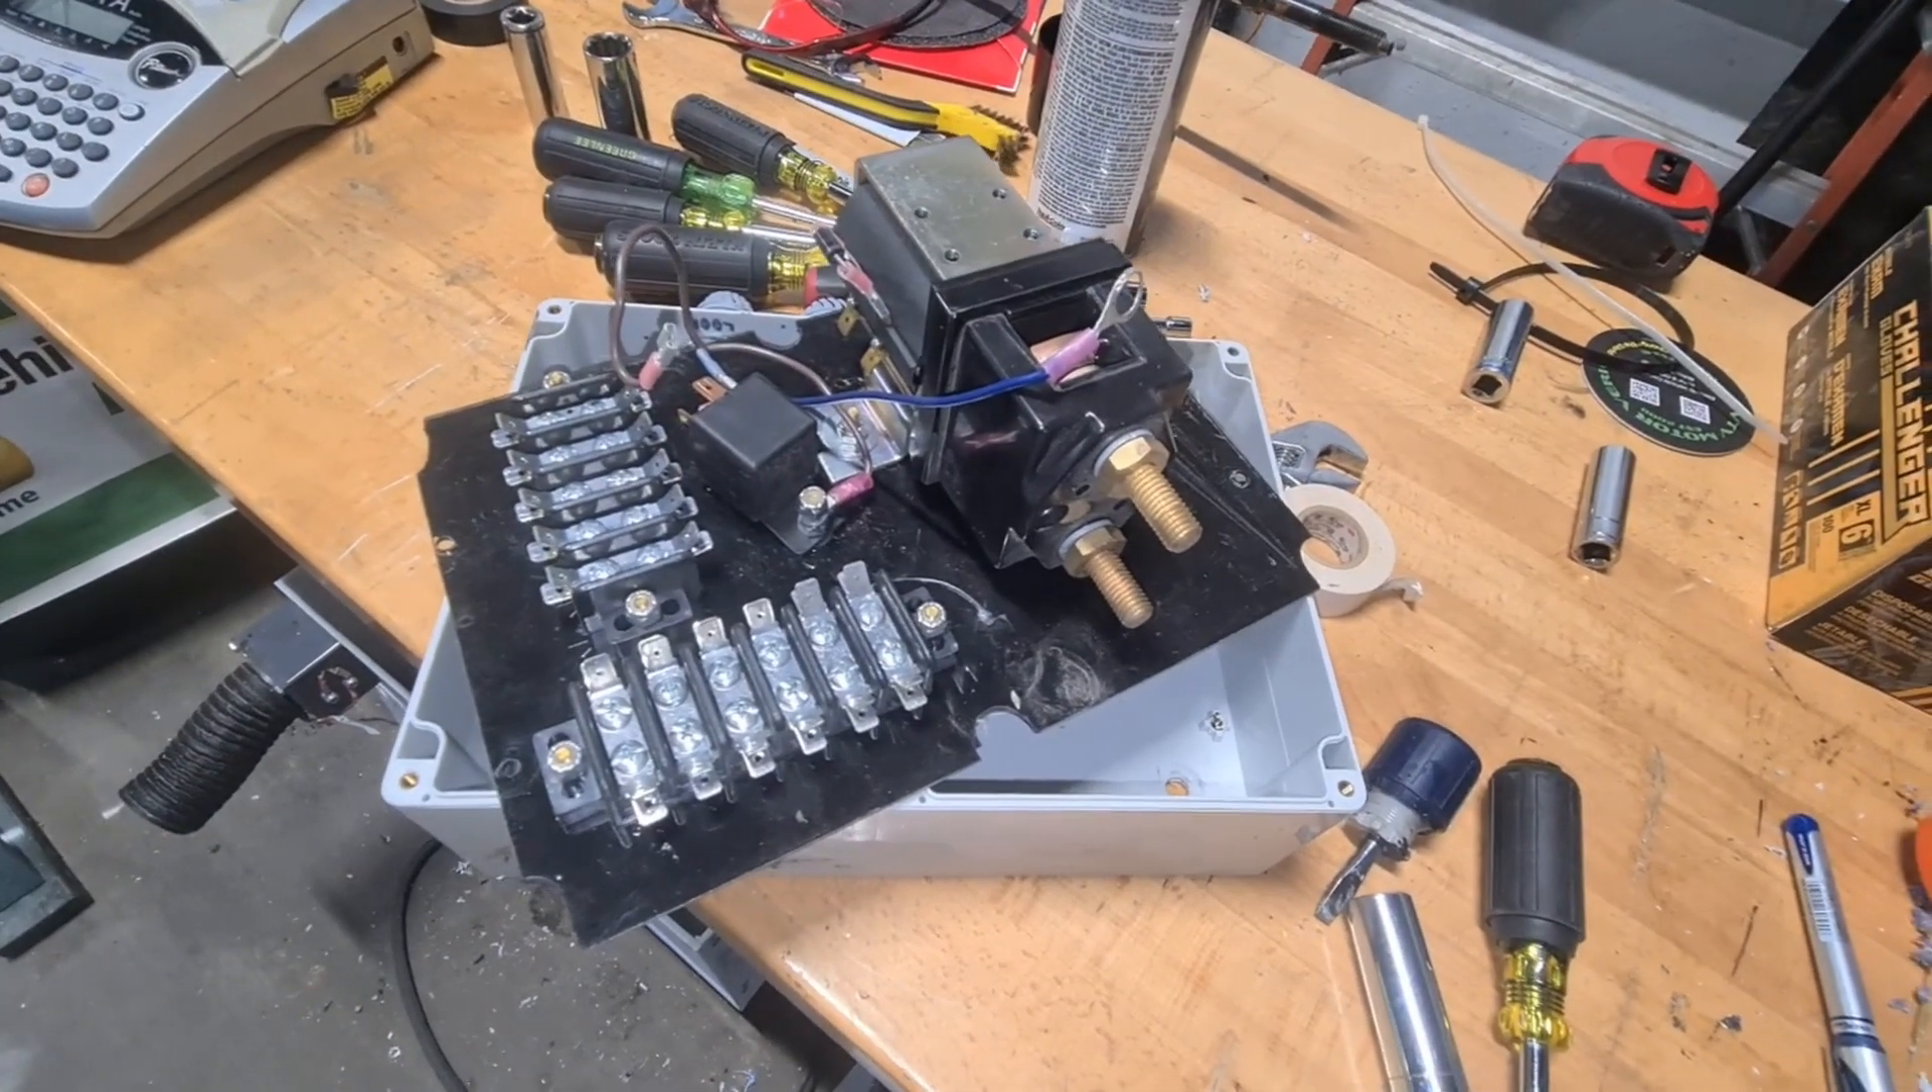Now the contactor box is out, and I remember why I hated it so much.